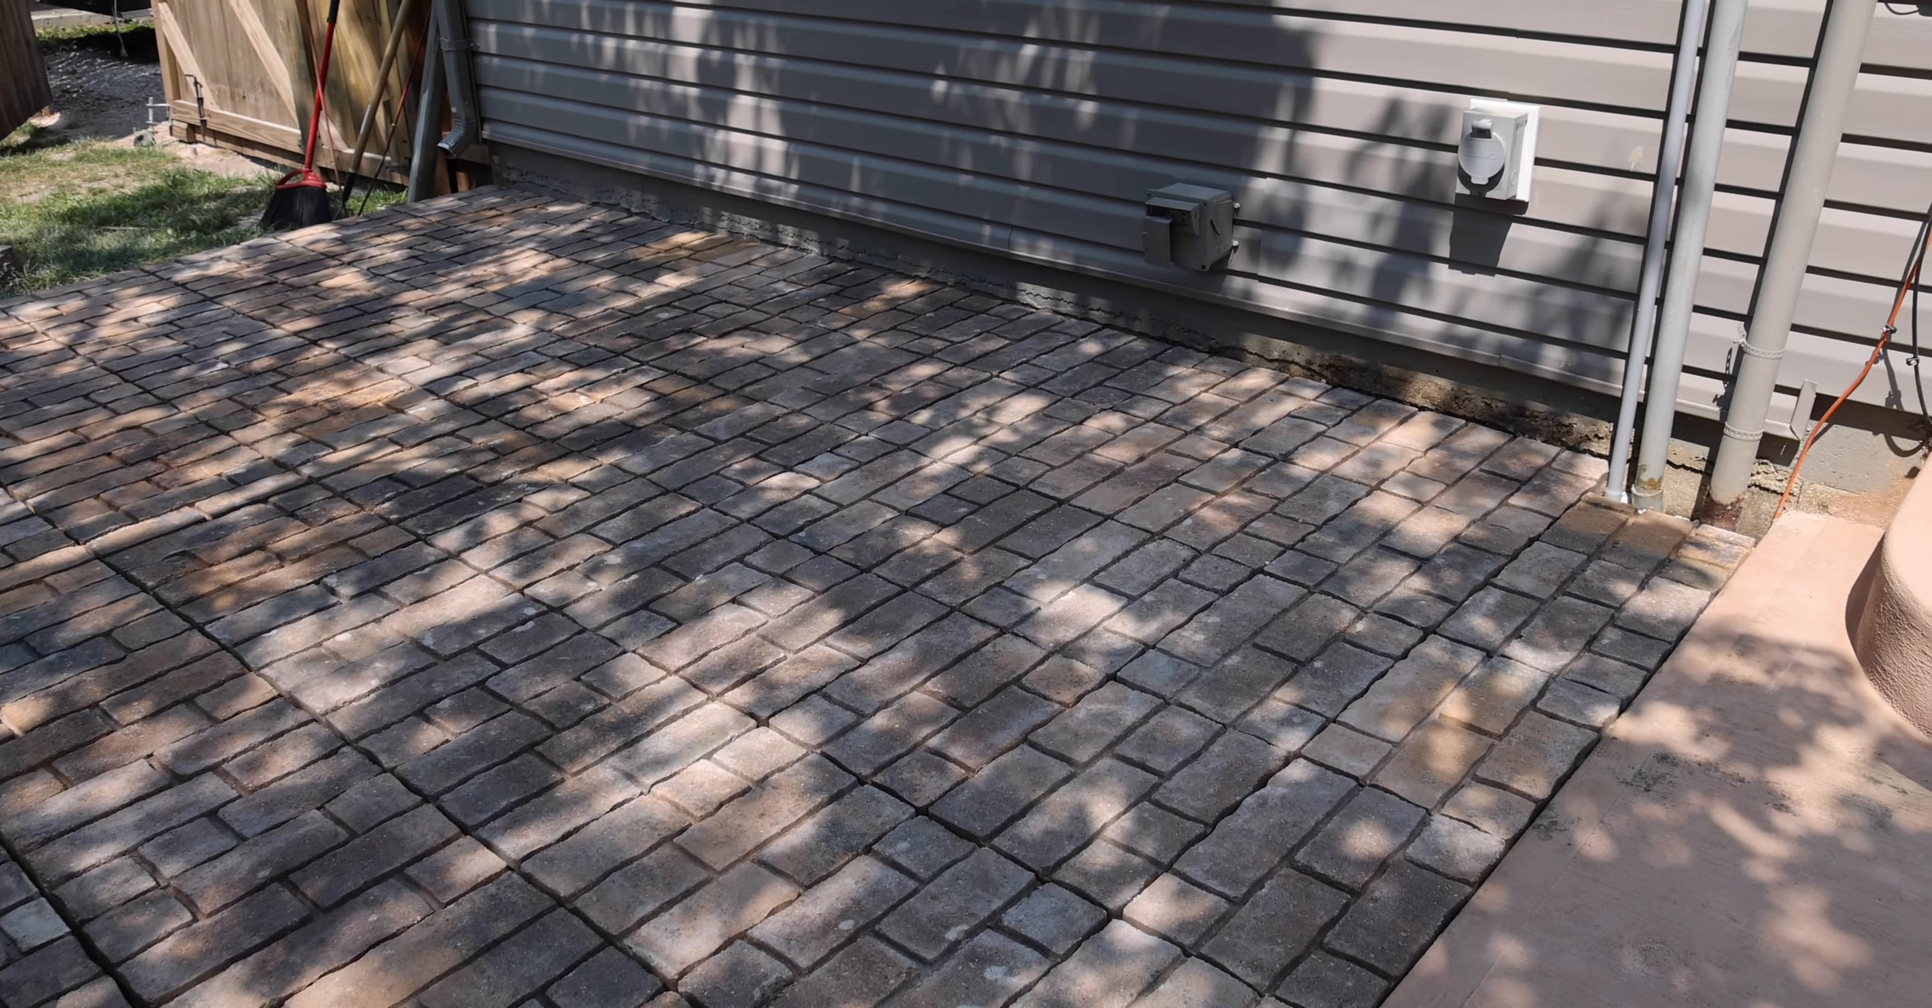And finally, this is how the finished product of all the pavers being laid down looks.